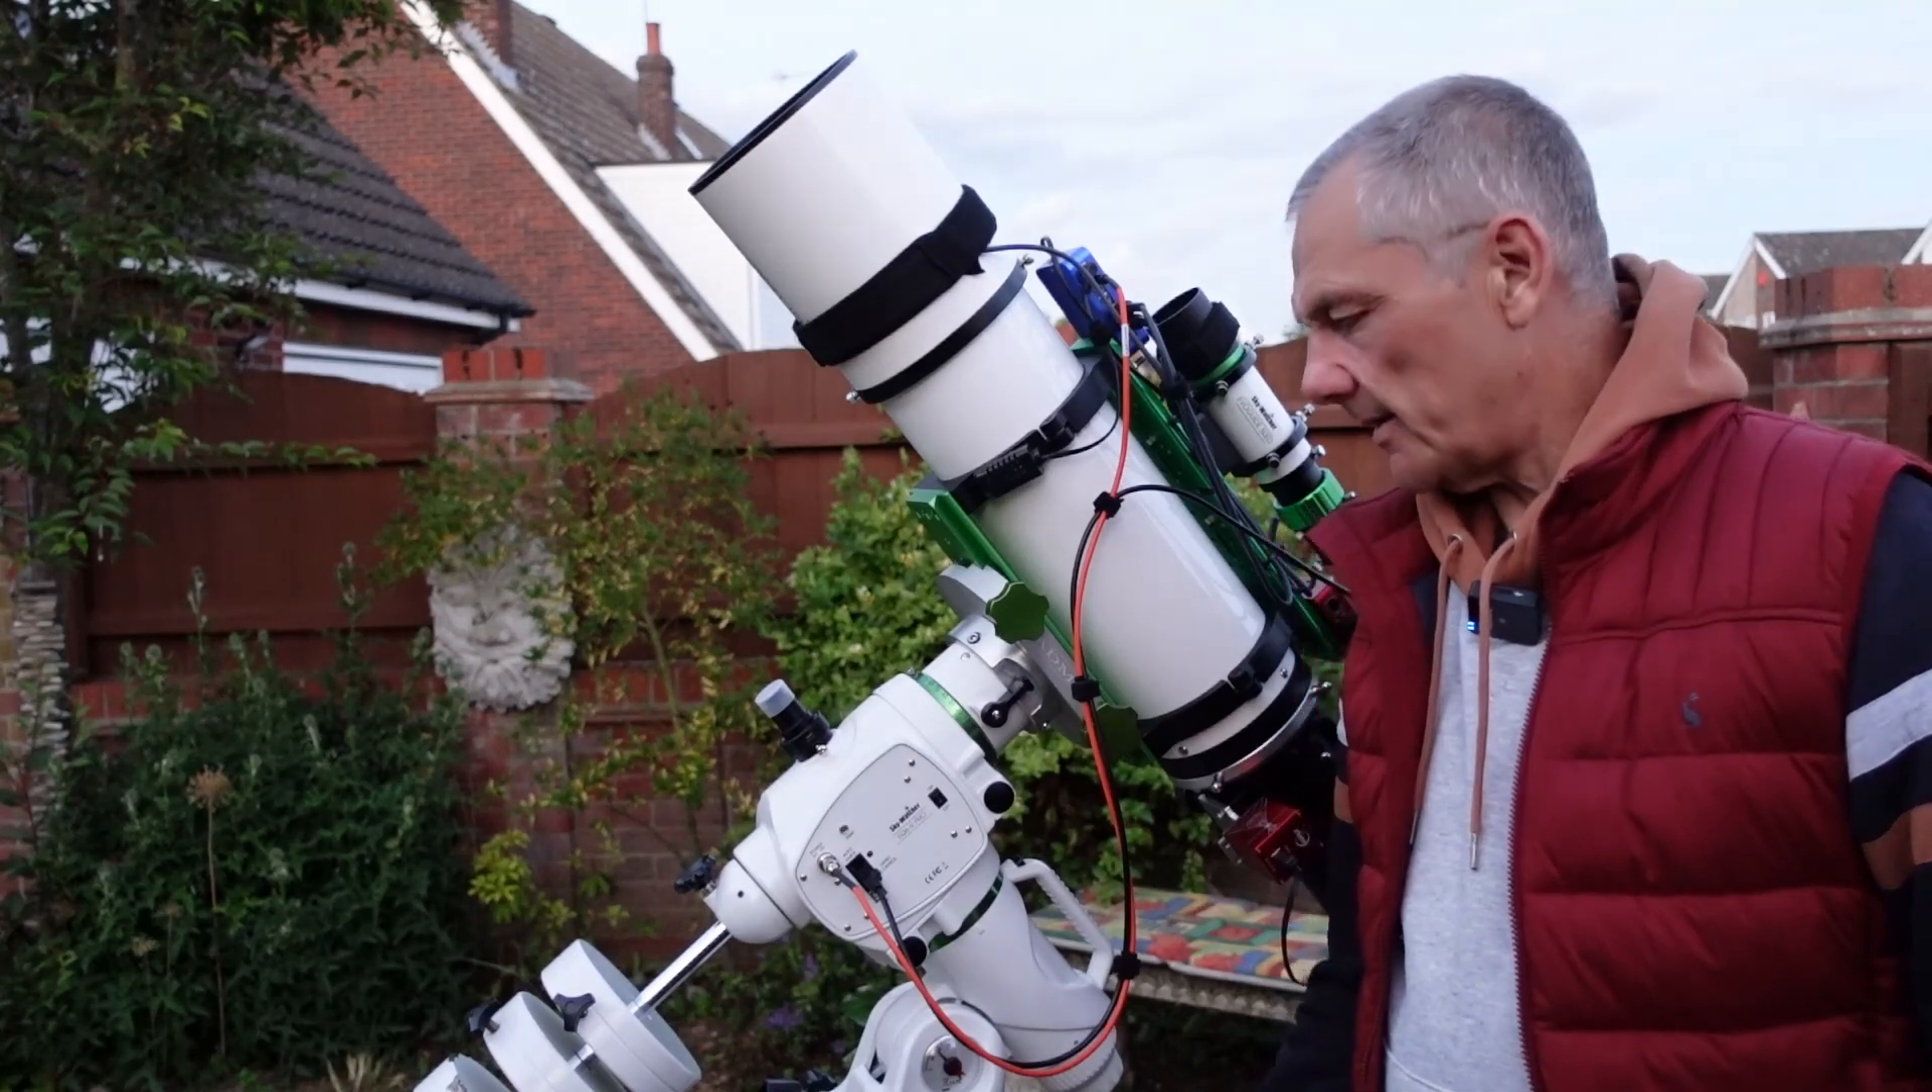So now the rig is all together and the cables are in.